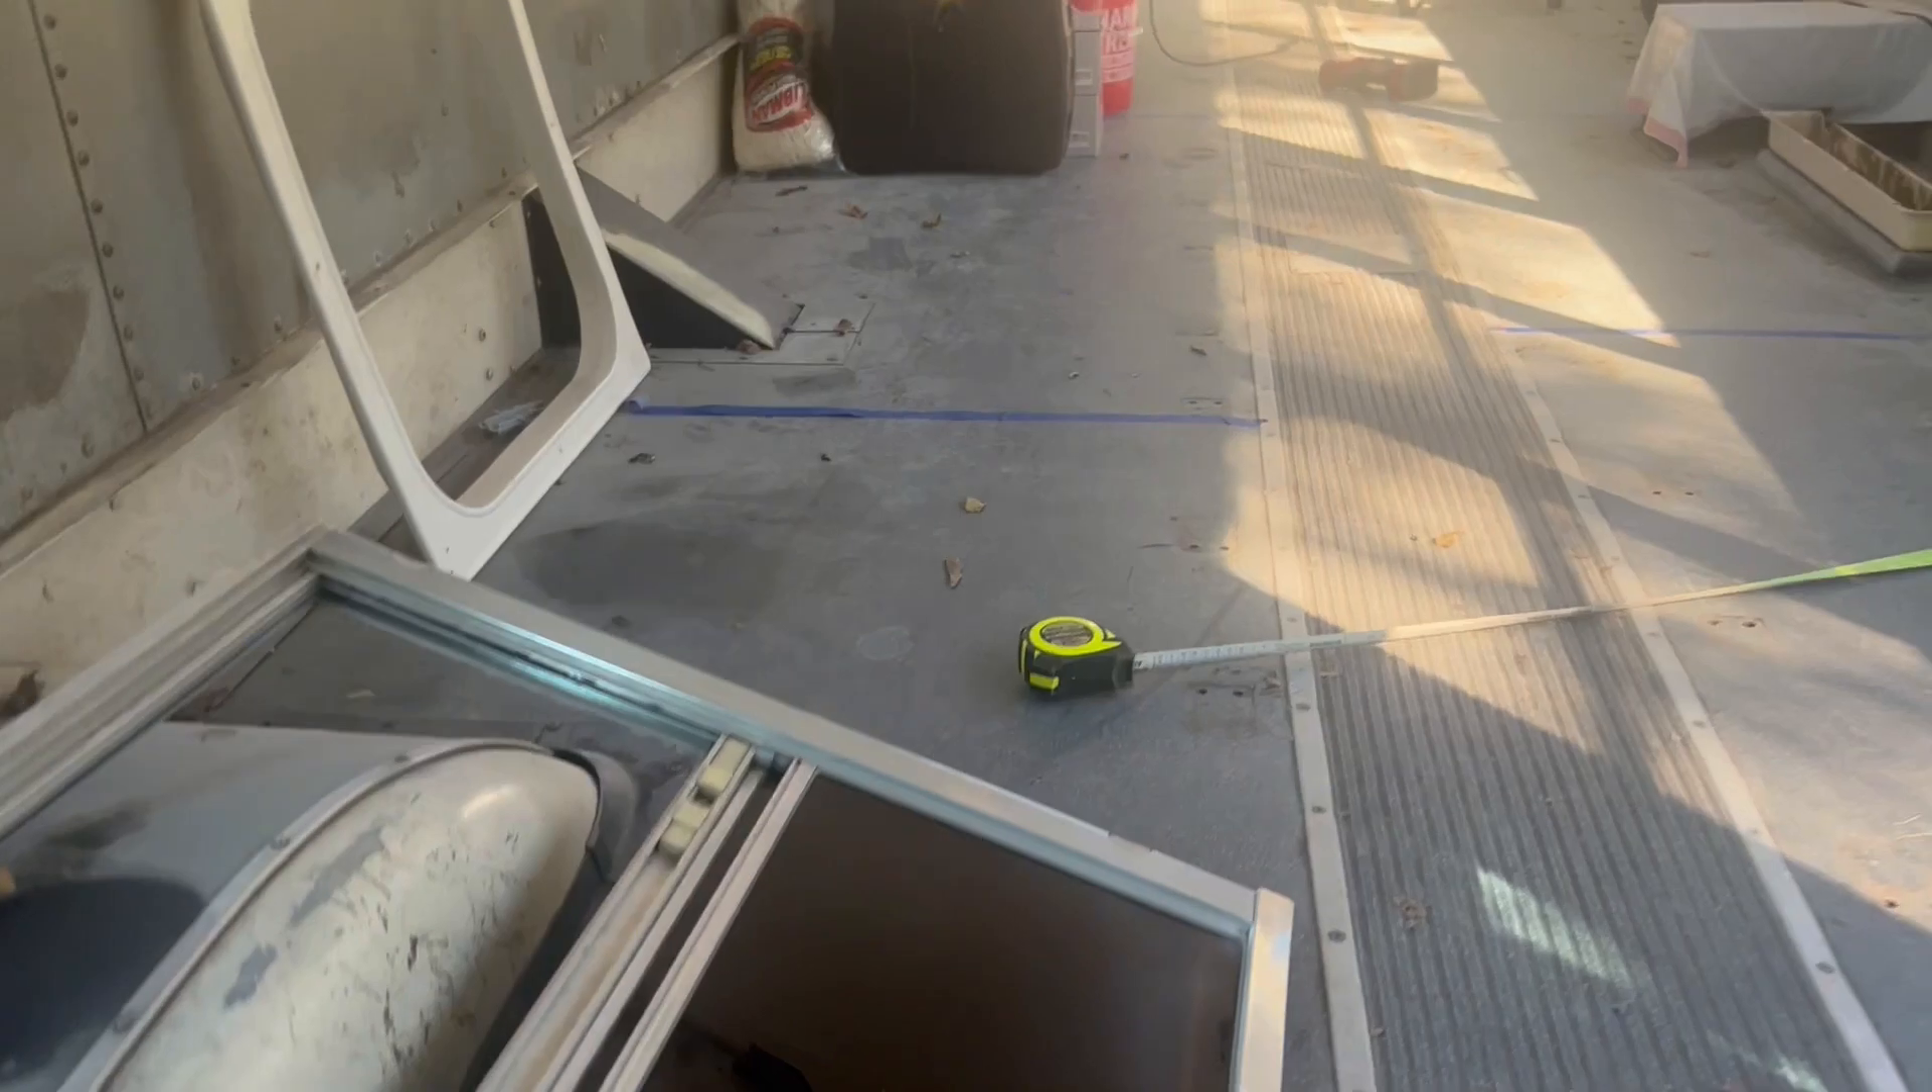So that right there is the first window out.